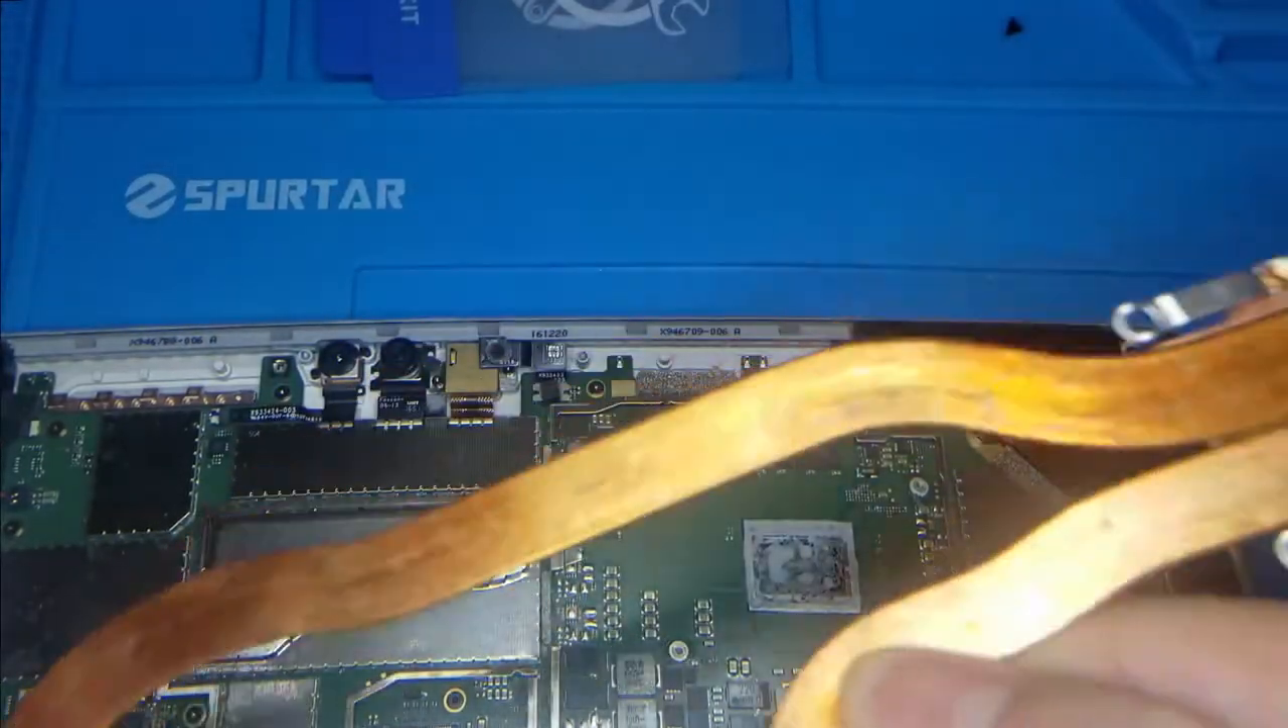All right, so that's the whole heatsink assembly. It's off.